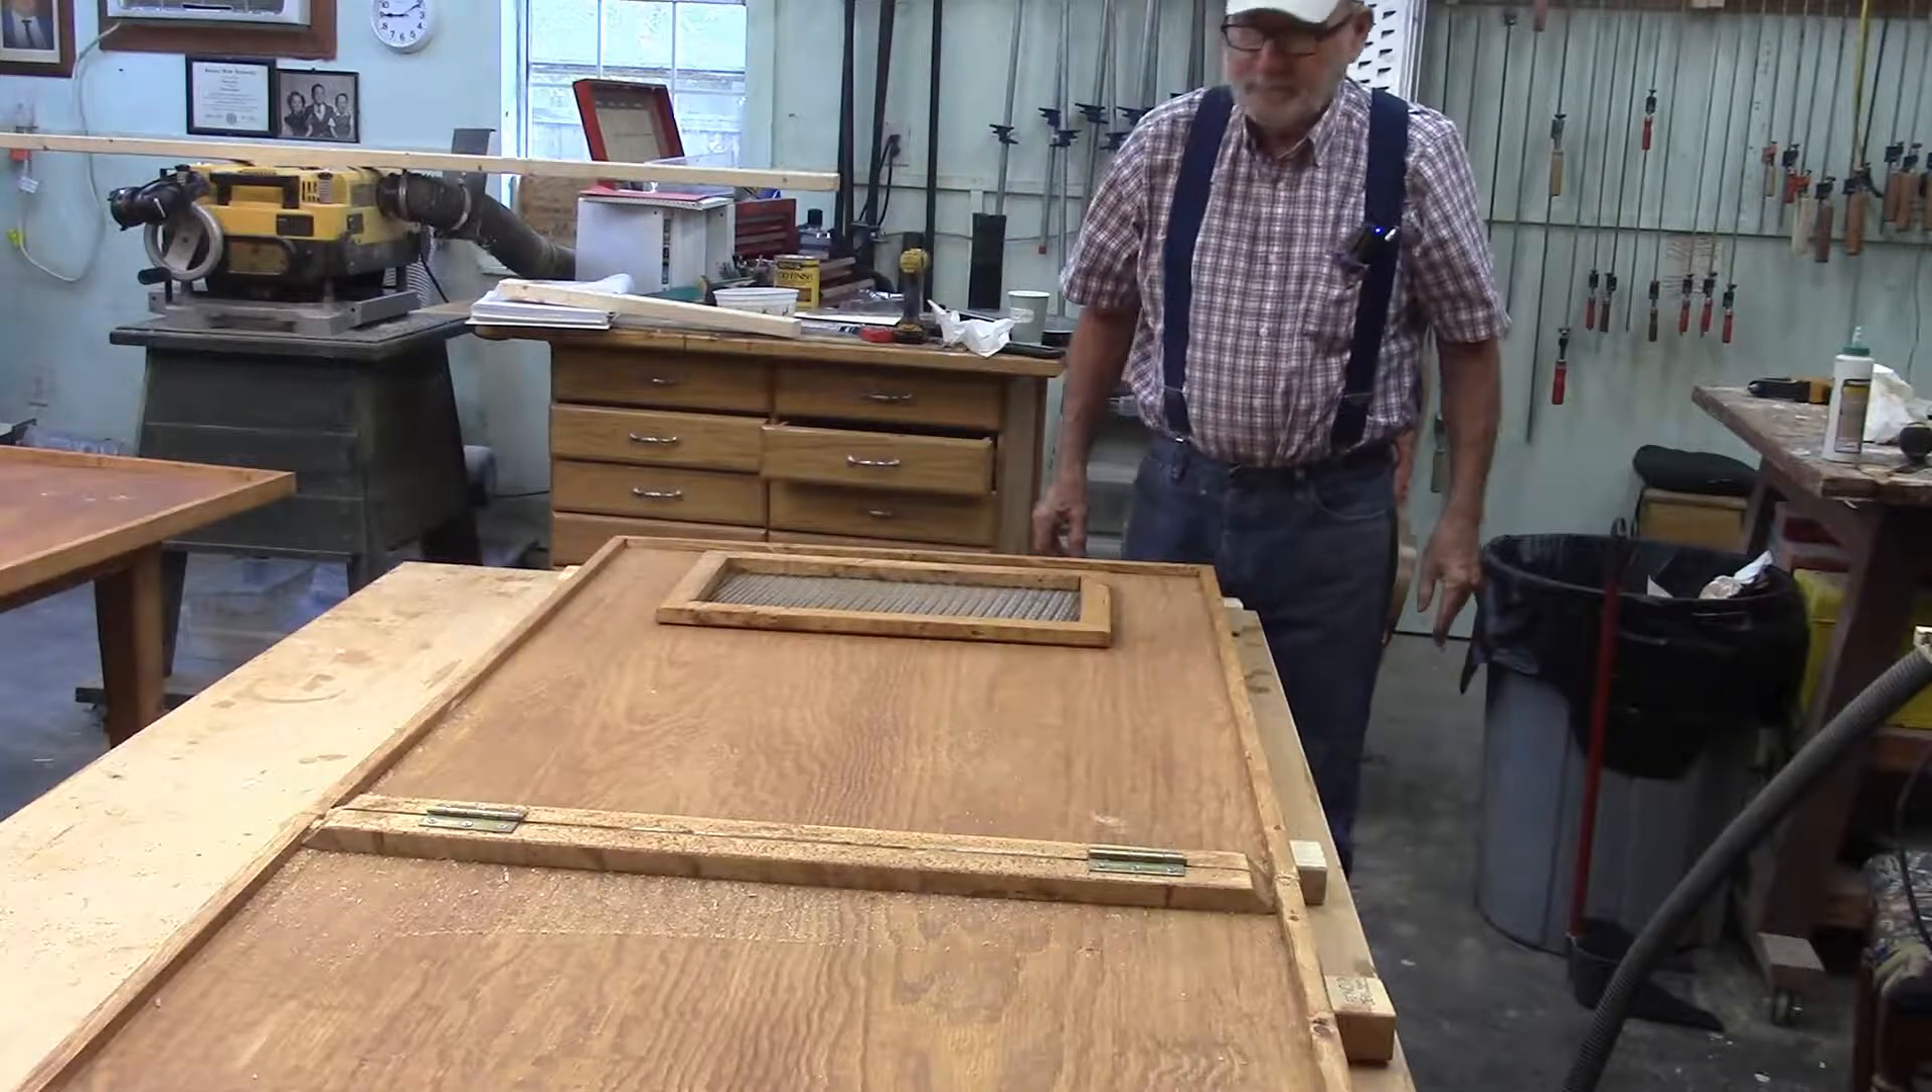And the whole lid is now hinged at the center right there.